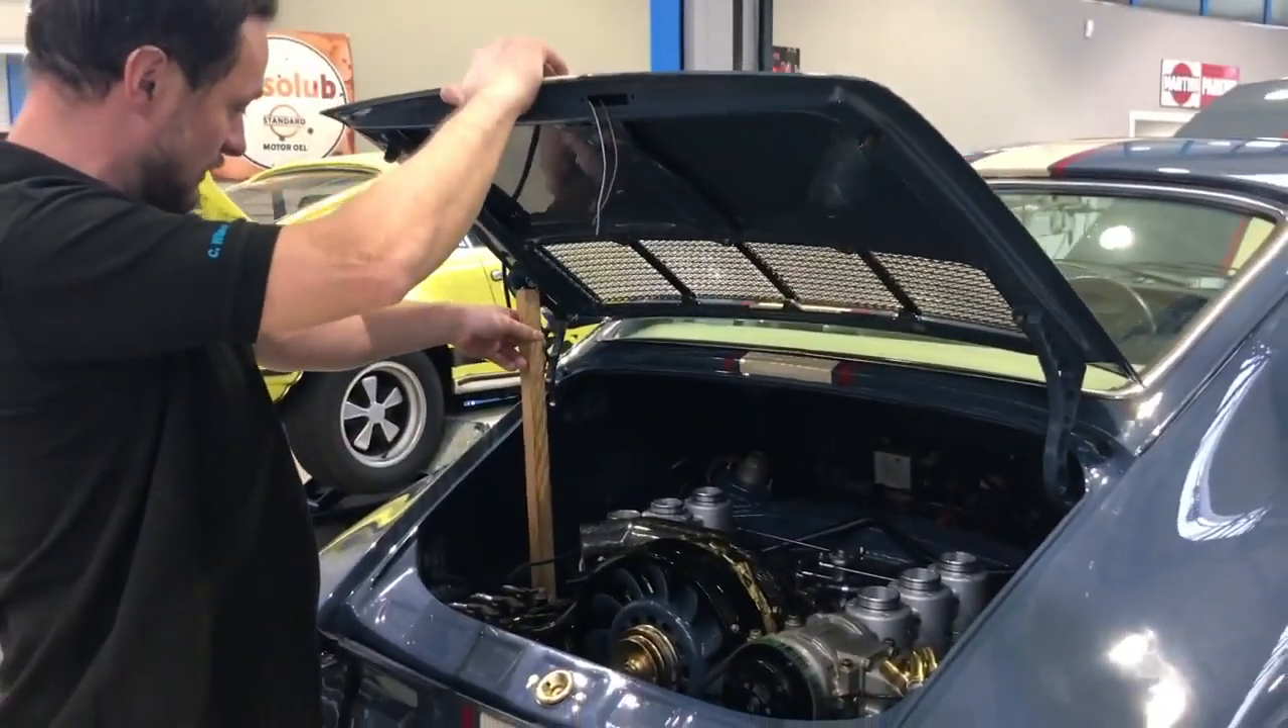Wir haben hier die Haubendämpfer noch nicht montiert.